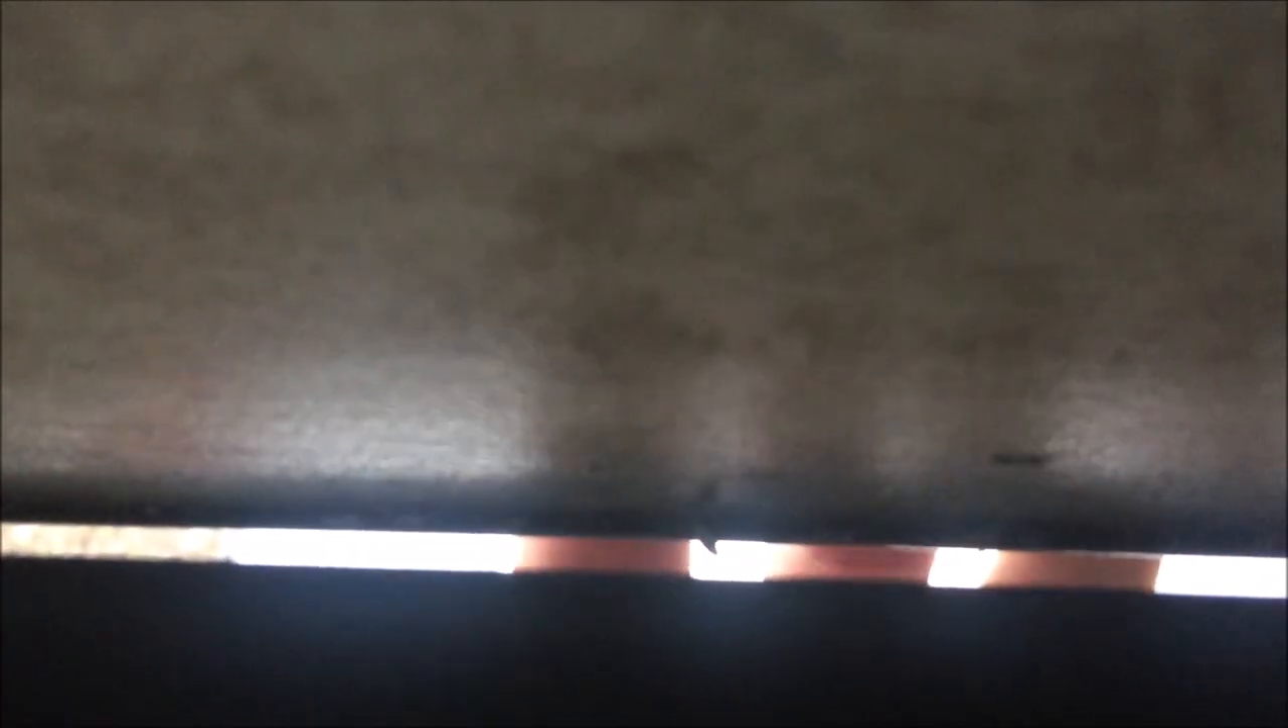So I'm in the back of my toy hauler camper, this black bar is the door frame for the ramp door and then there's the wall and I found a giant gap between them.